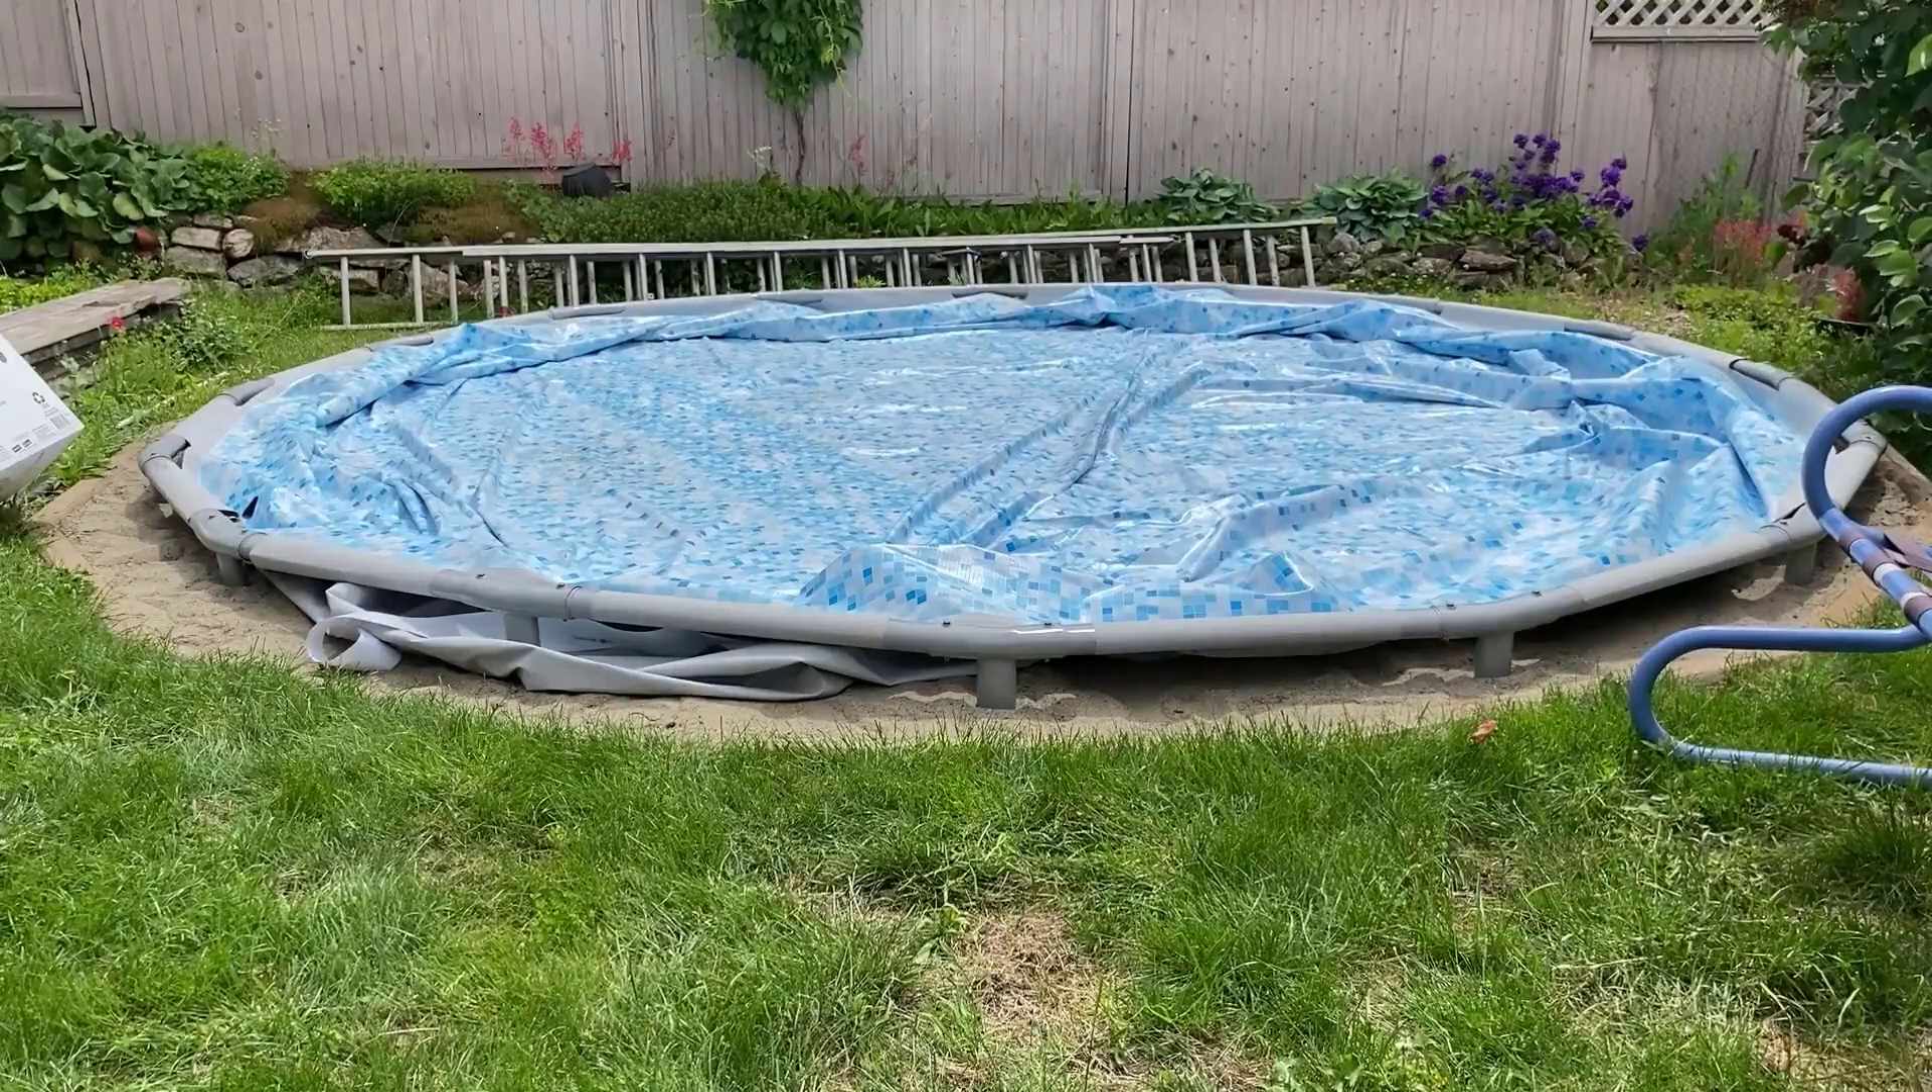The ring is in place now i want to adjust it a little bit before put the legs on.